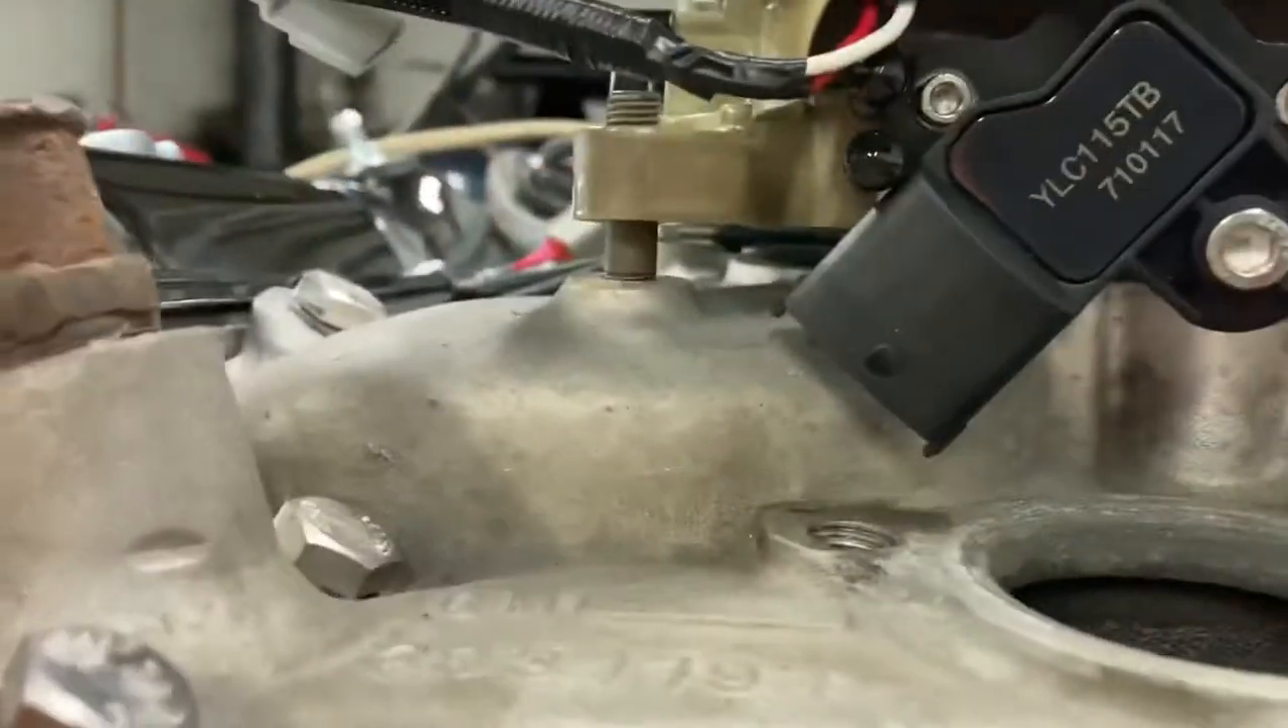Look at the gap that I have right there underneath the throttle body that's because the map sensor is hitting the intake right there.